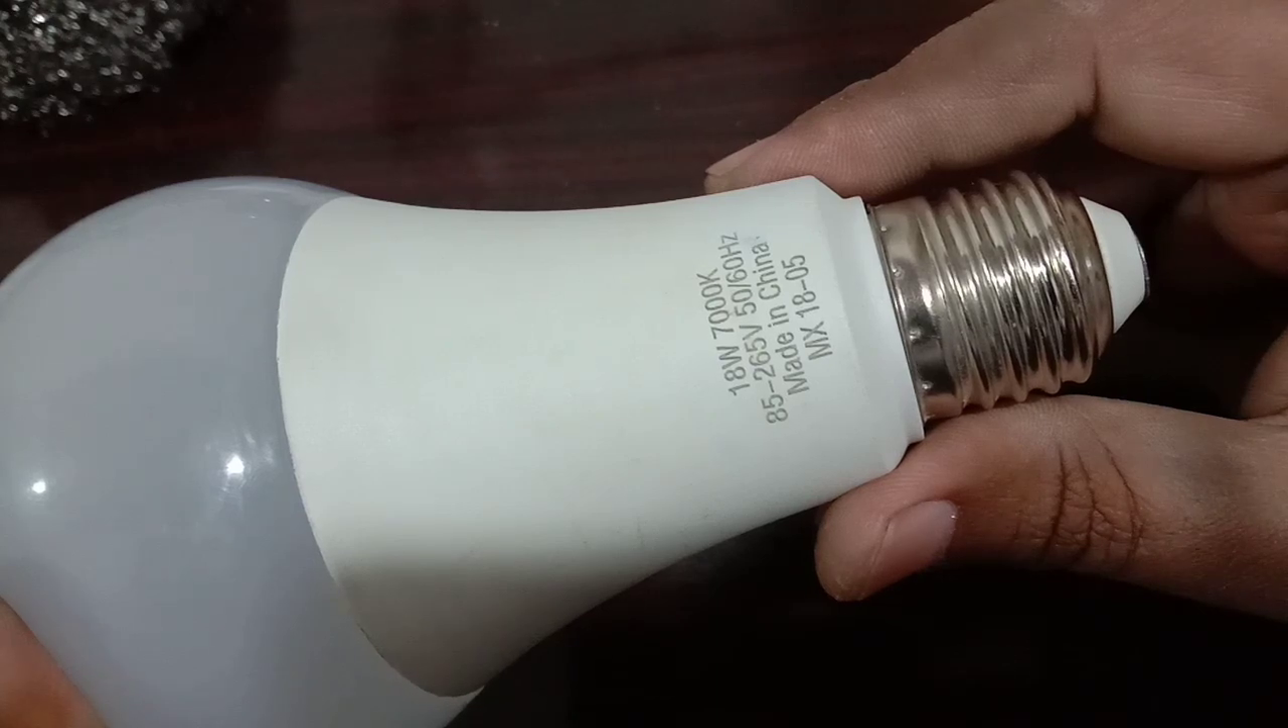تو فائنلی دوستو آپ دیکھ سکتے ہیں کہ اس کے اوپر ہم نے اس کا دیفیوزر بھی لگا دیا ہے۔